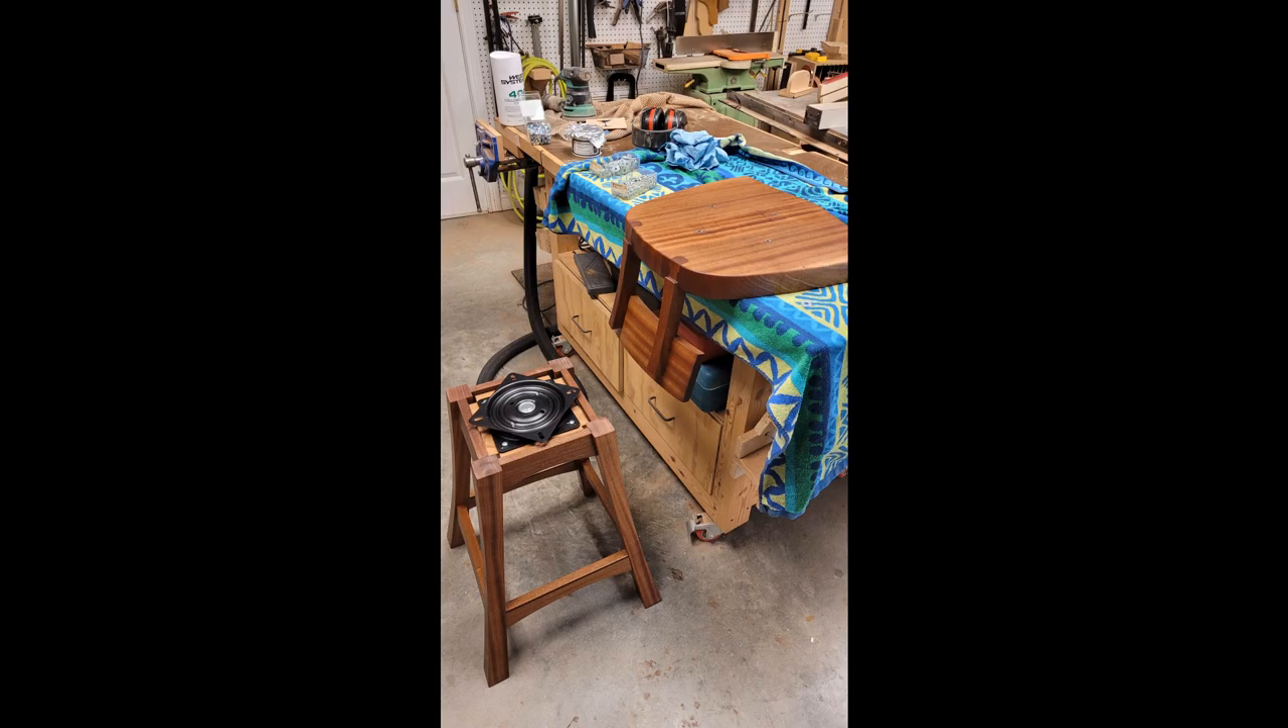So here I've finished the base and the seat separately using spray polyurethane and now I simply need to attach them together with a swivel plate and quarter inch bolts.